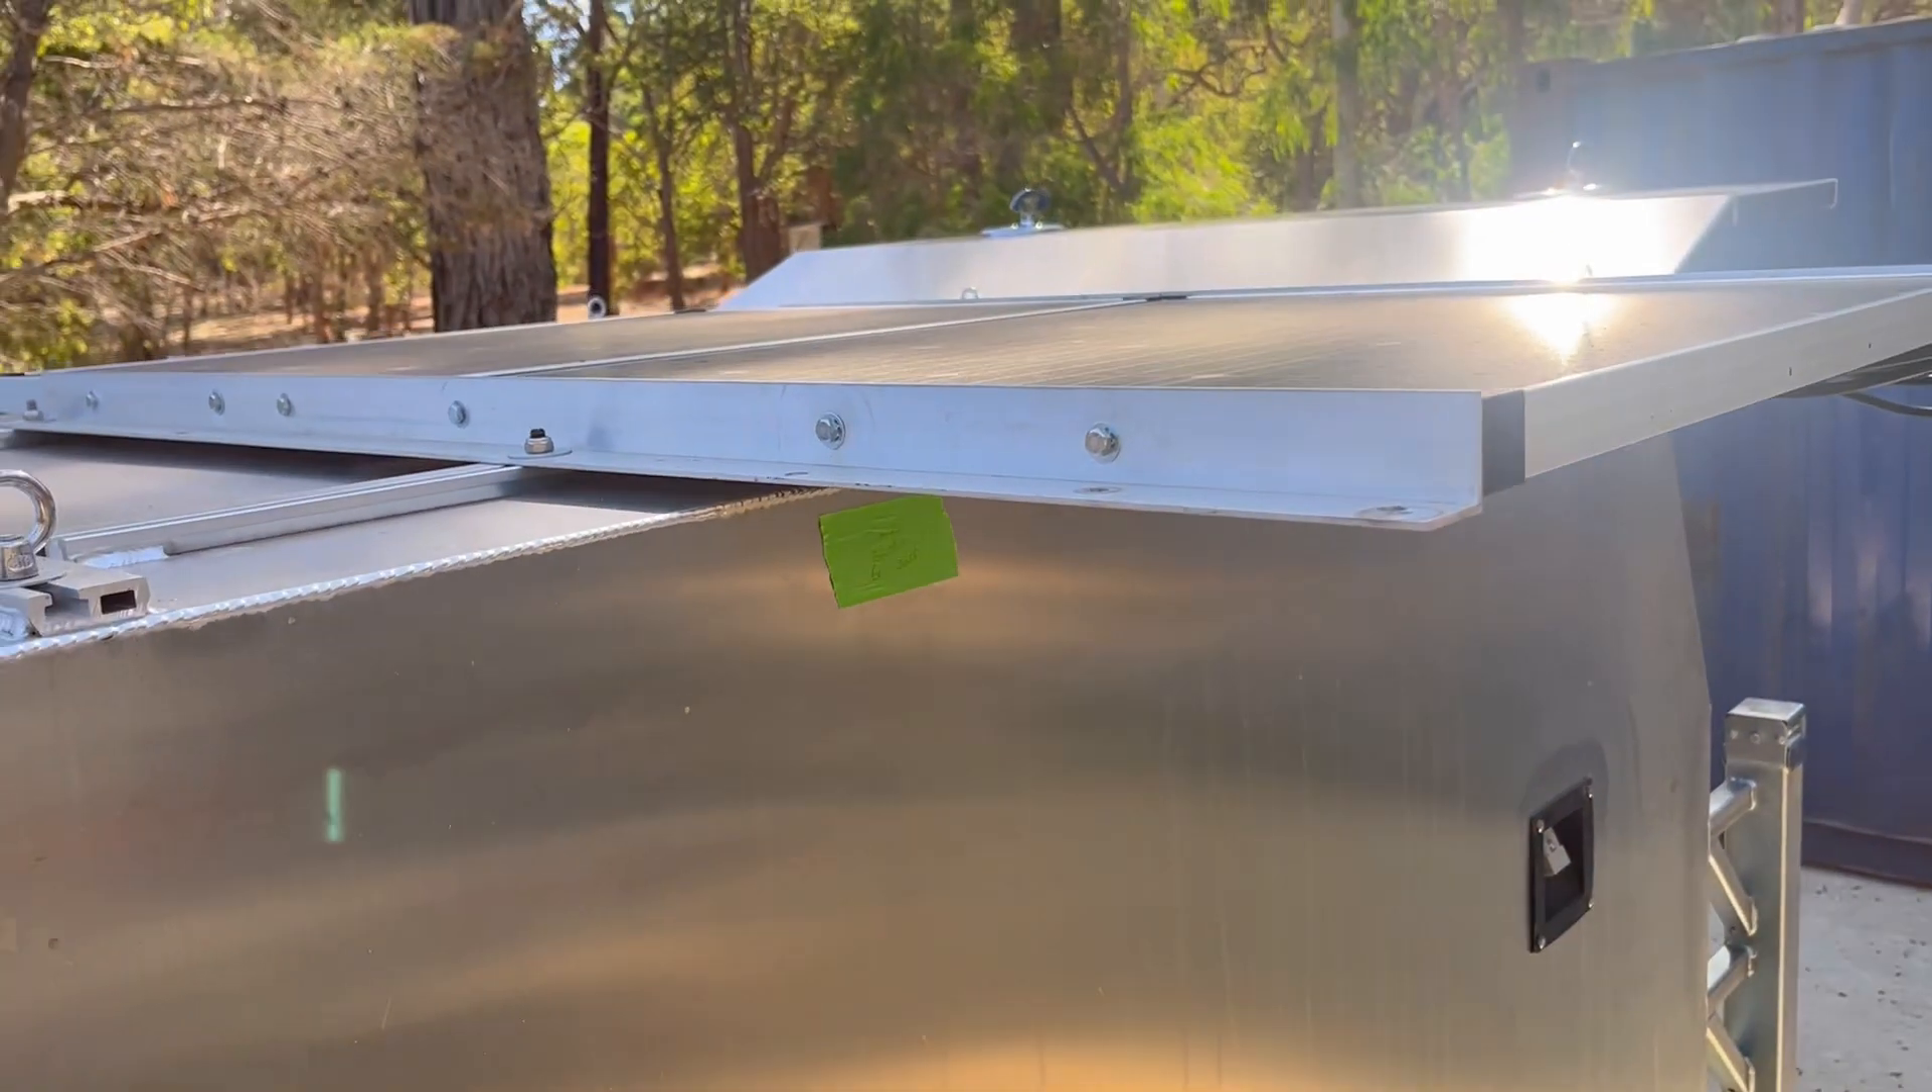It's already got he's already installed a fold-out solar panel that he already had lying around so he's made that work so we just got to incorporate that.